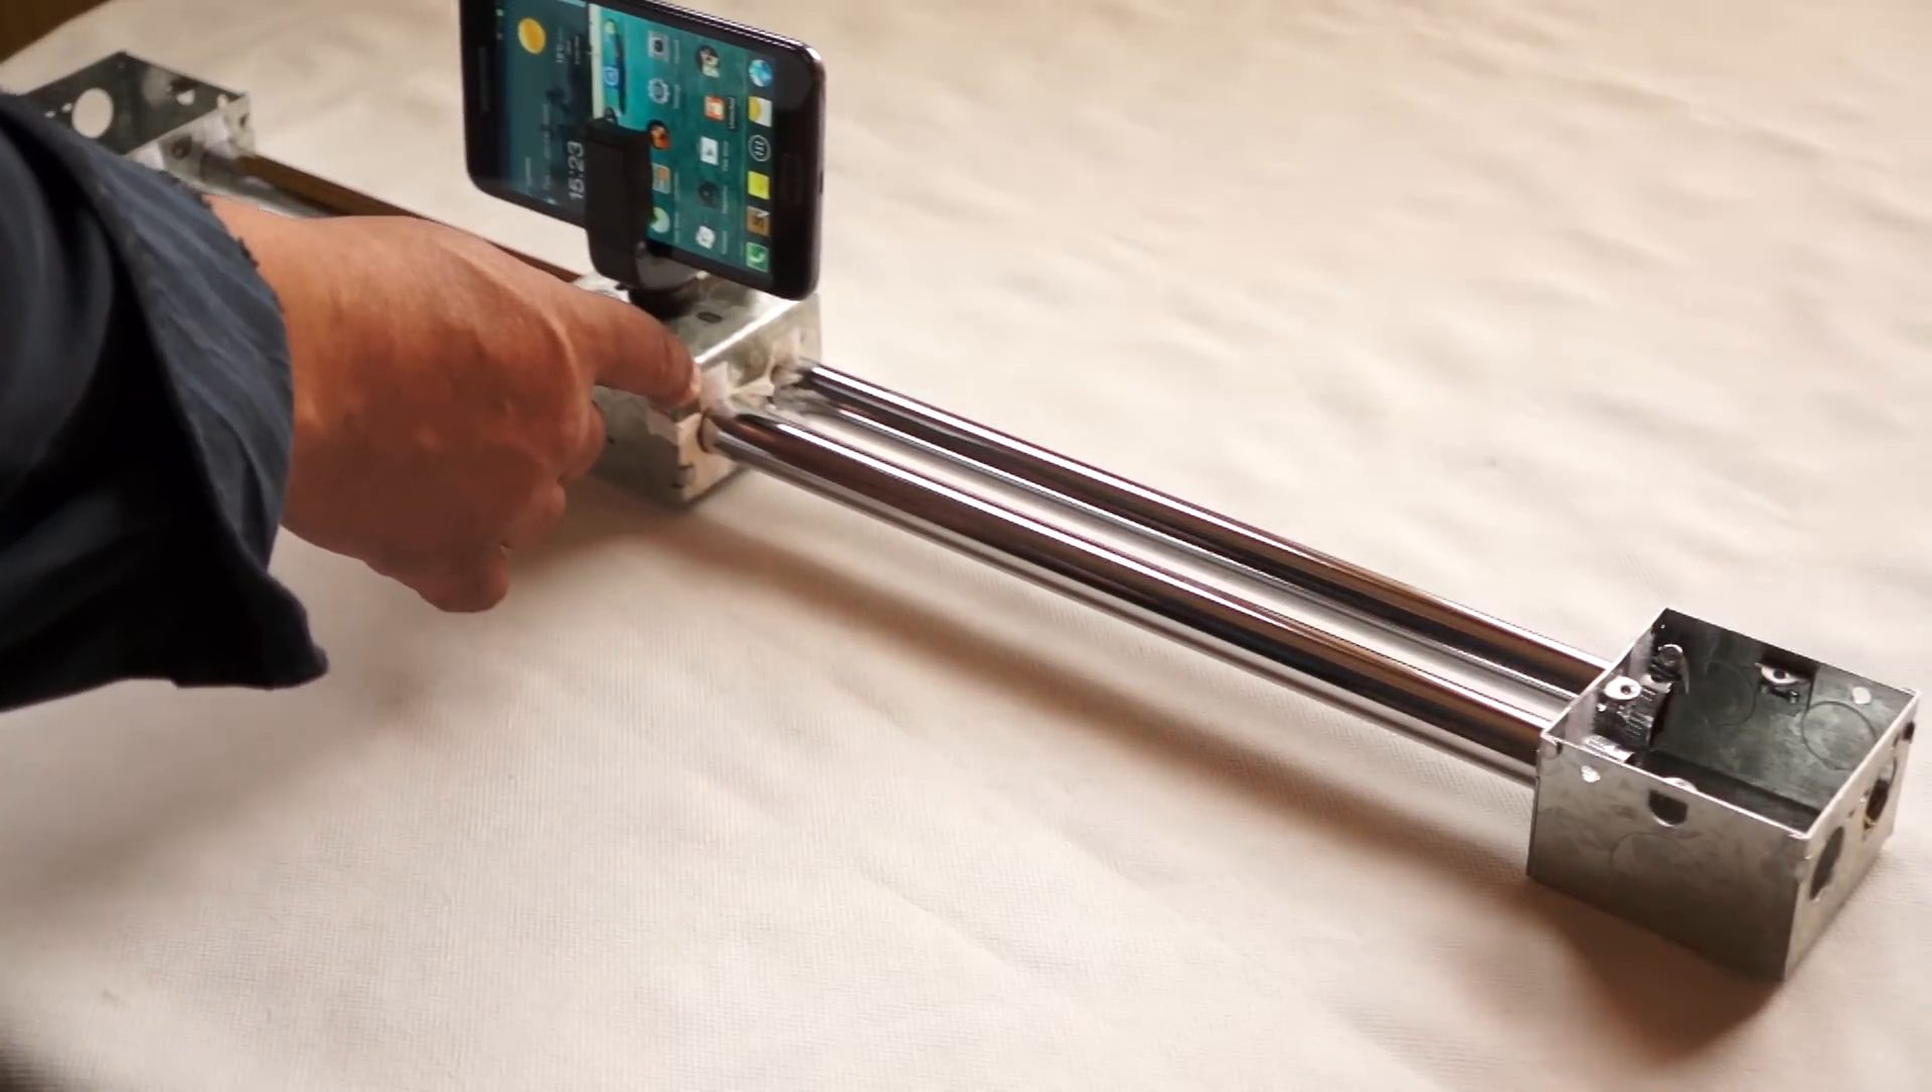So here it is with the smartphone mounted.